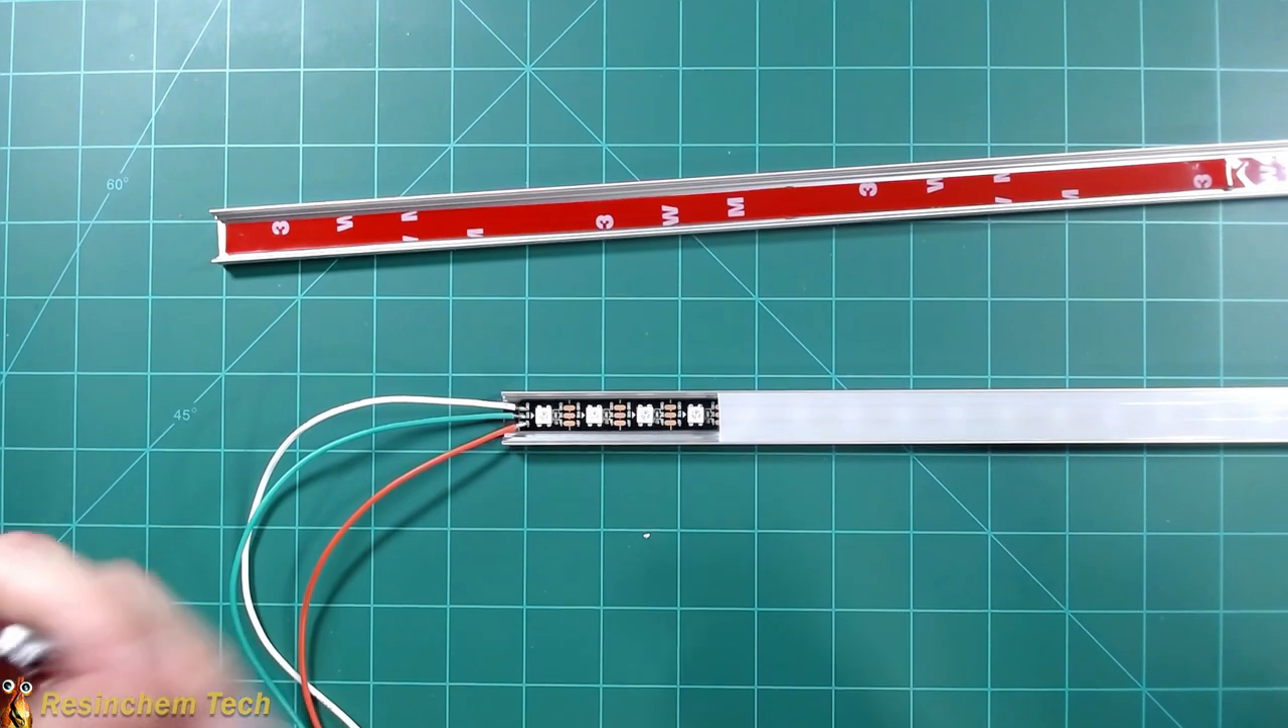As always, I like to put this double-sided tape down to make sure my pixels or my strip doesn't come loose. And I've attached my three leads to the LEDs.